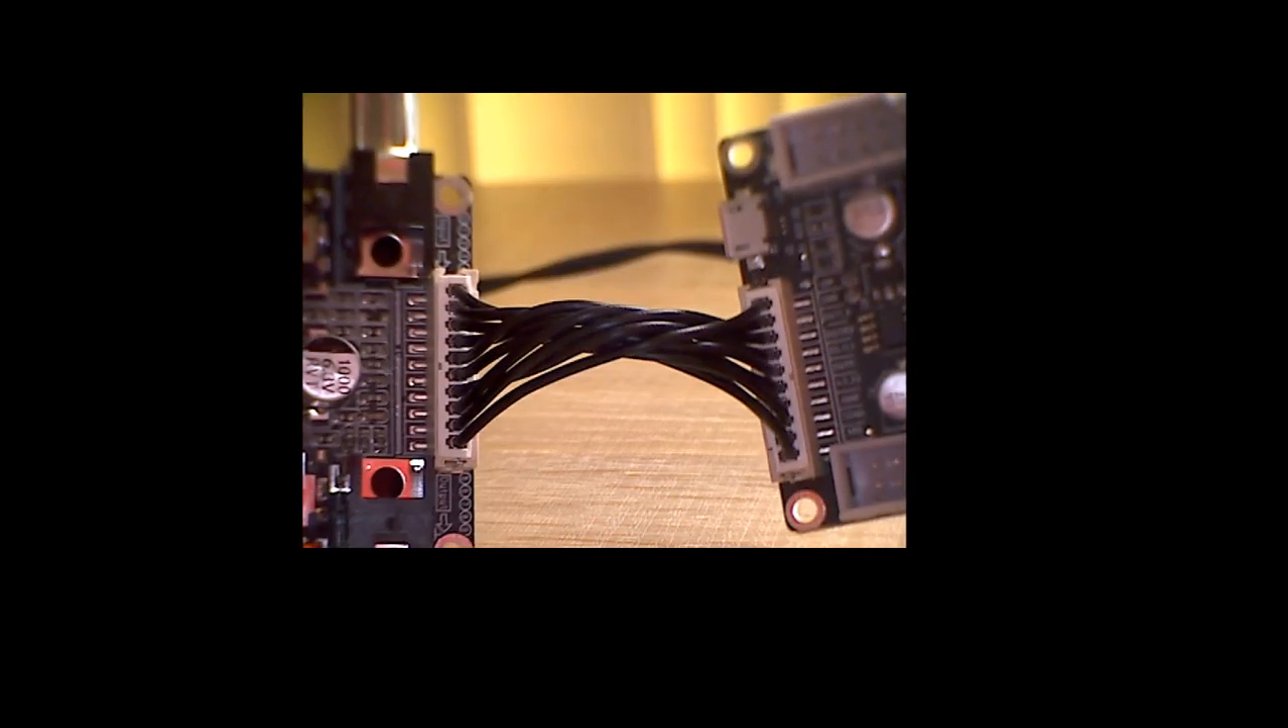And those two boards are now connected.